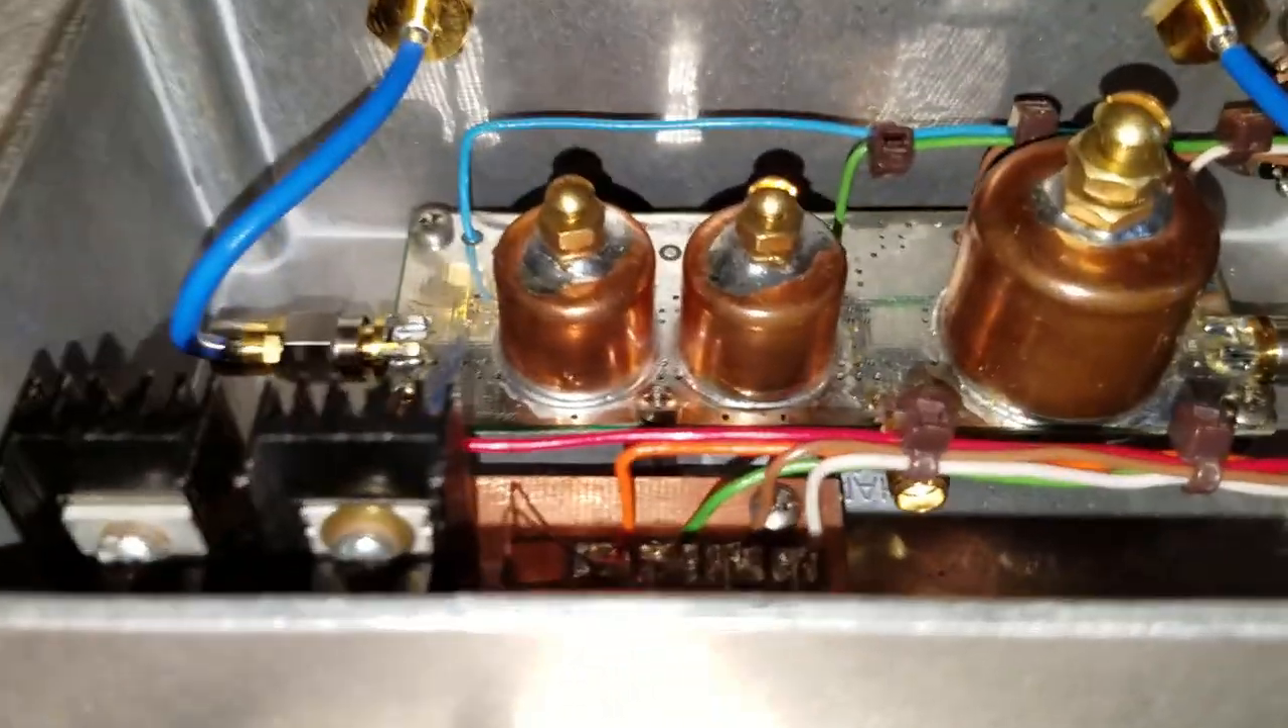So this is a kind of a finished um personal beacon board here now all installed in a box and uh and more or less operational.